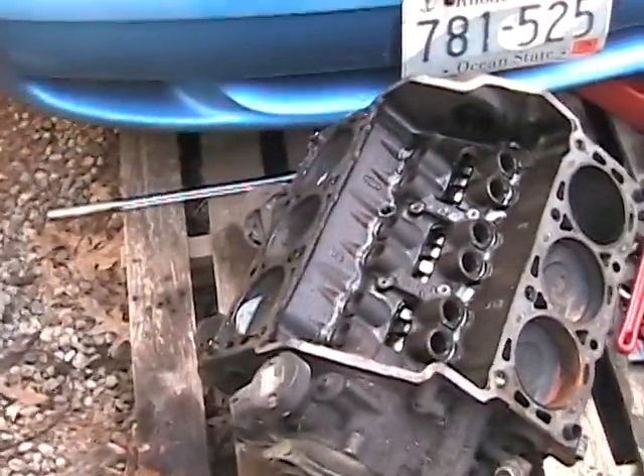Hey guys, so you can see that I've stripped my motor a little bit more, got the heads off, the intake and everything.